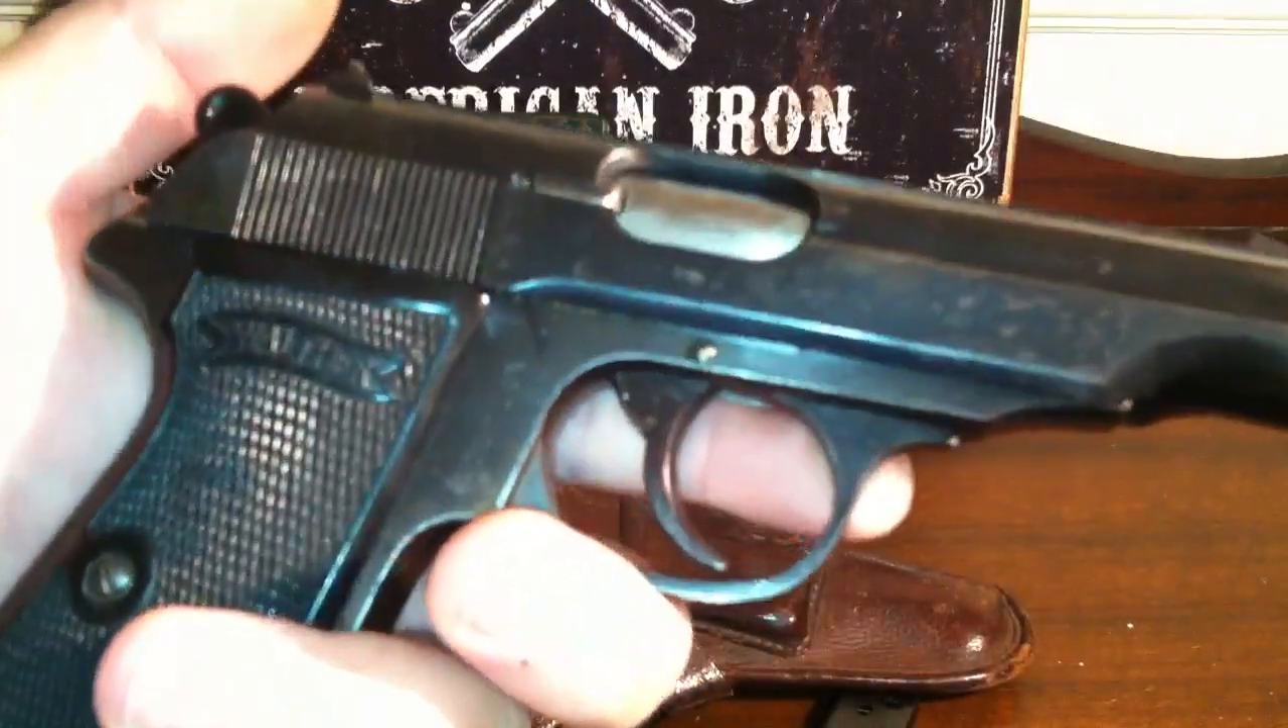You are good to go. That gun is back together.